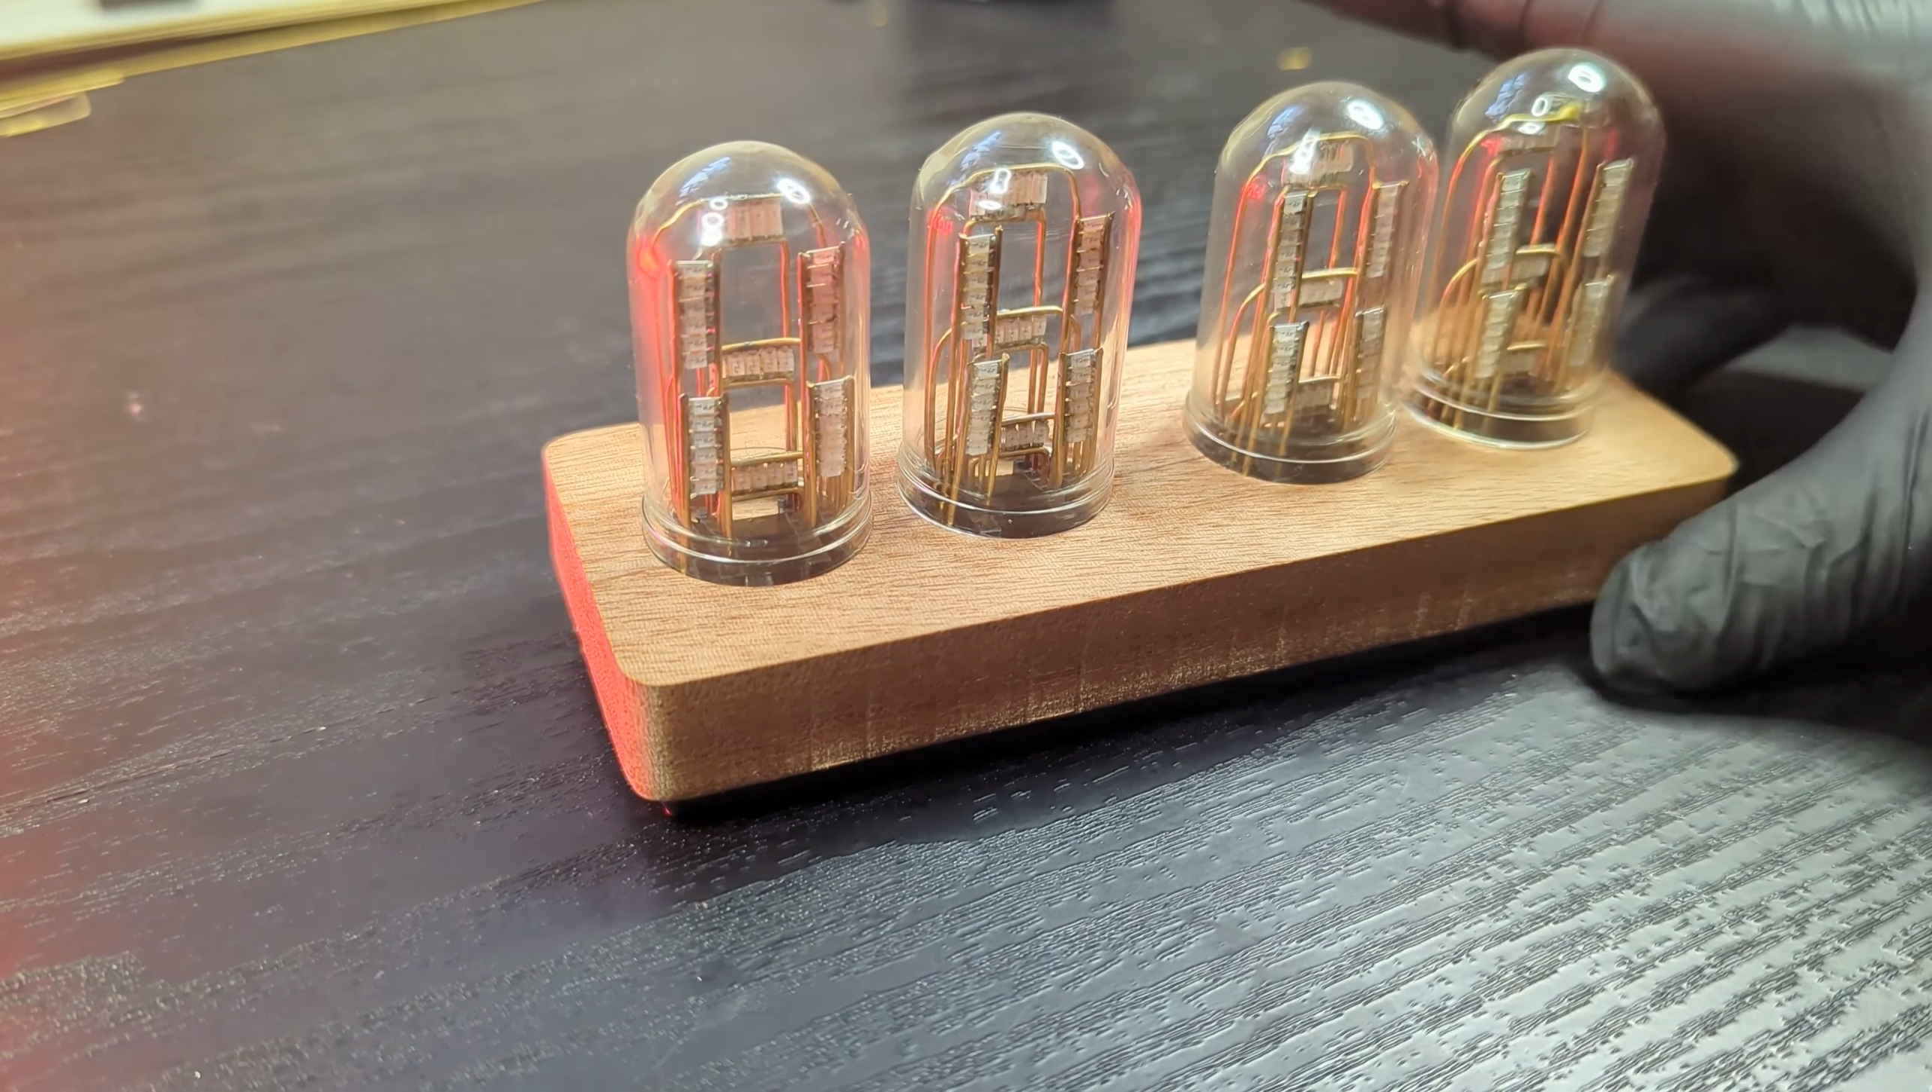Now to give it that Nixie tube look I got some of these glass tubes and put them on top of the housing.